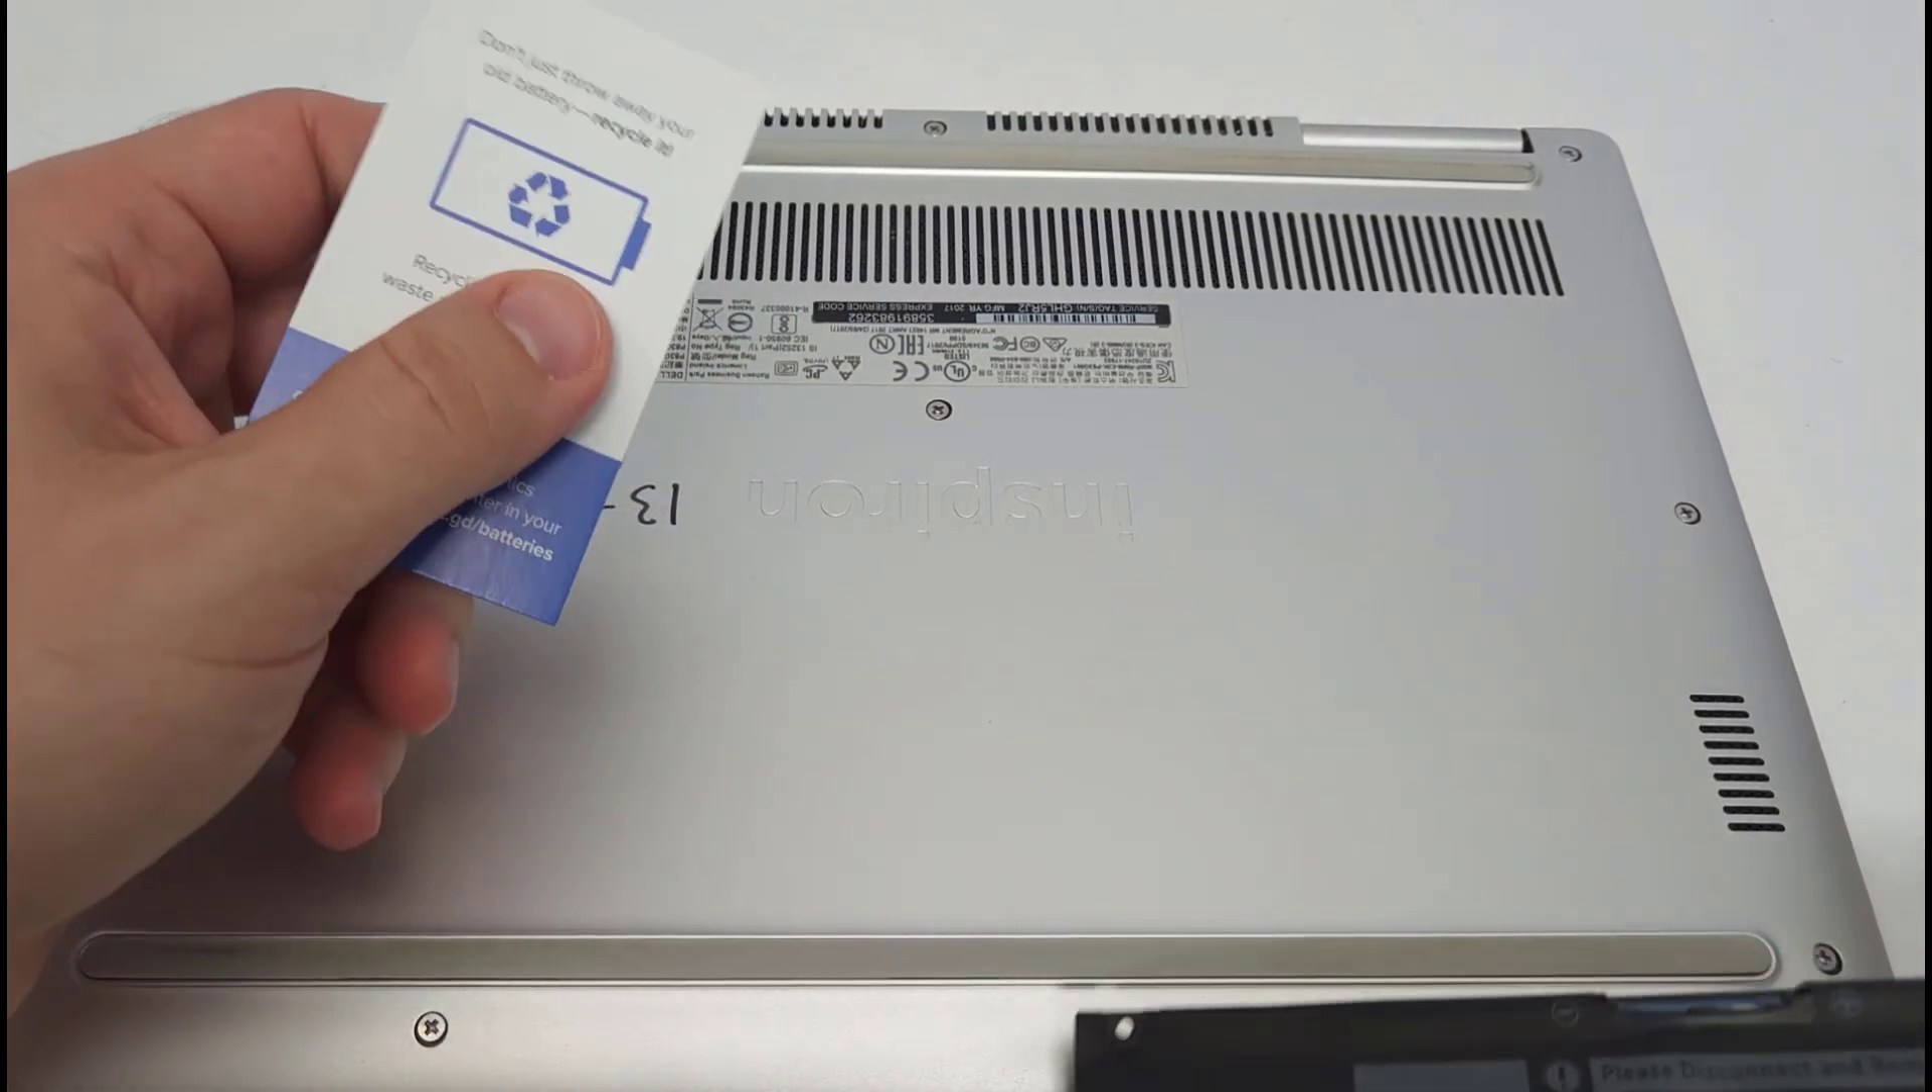The case is back on and we are good to go.